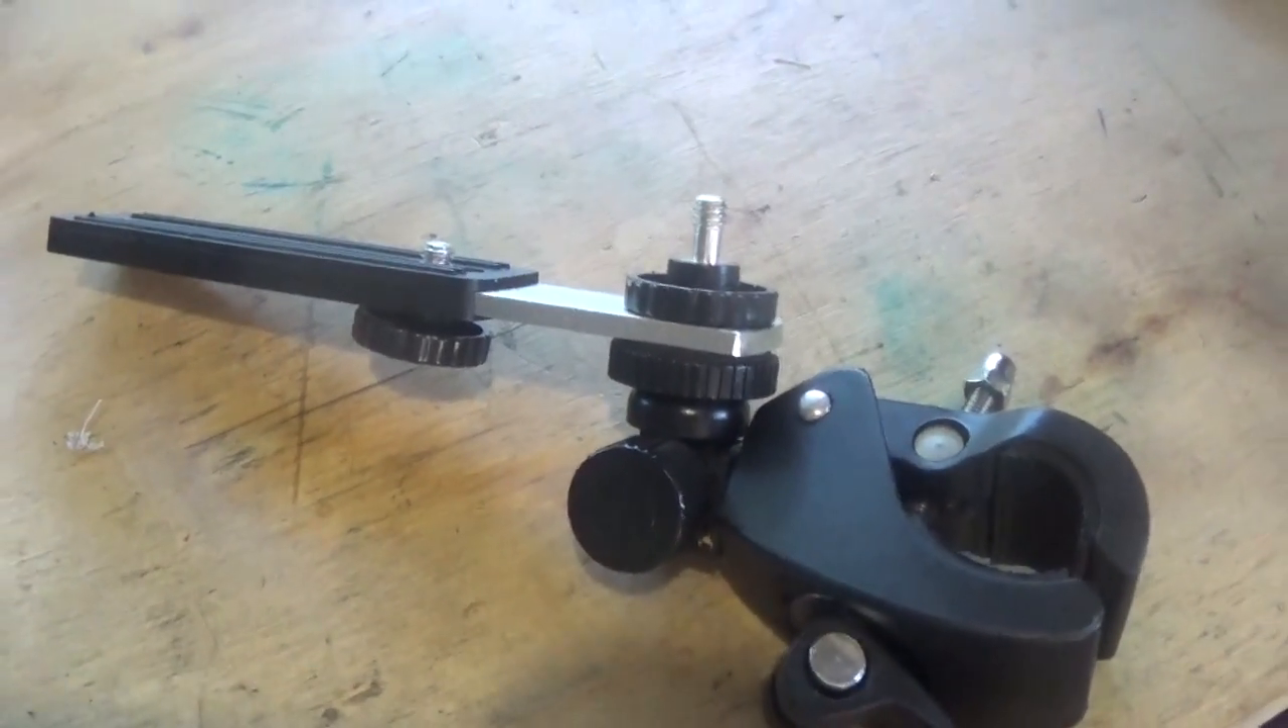So far to mount the camera I've just got this pipe clamp and a bit of a bracket.